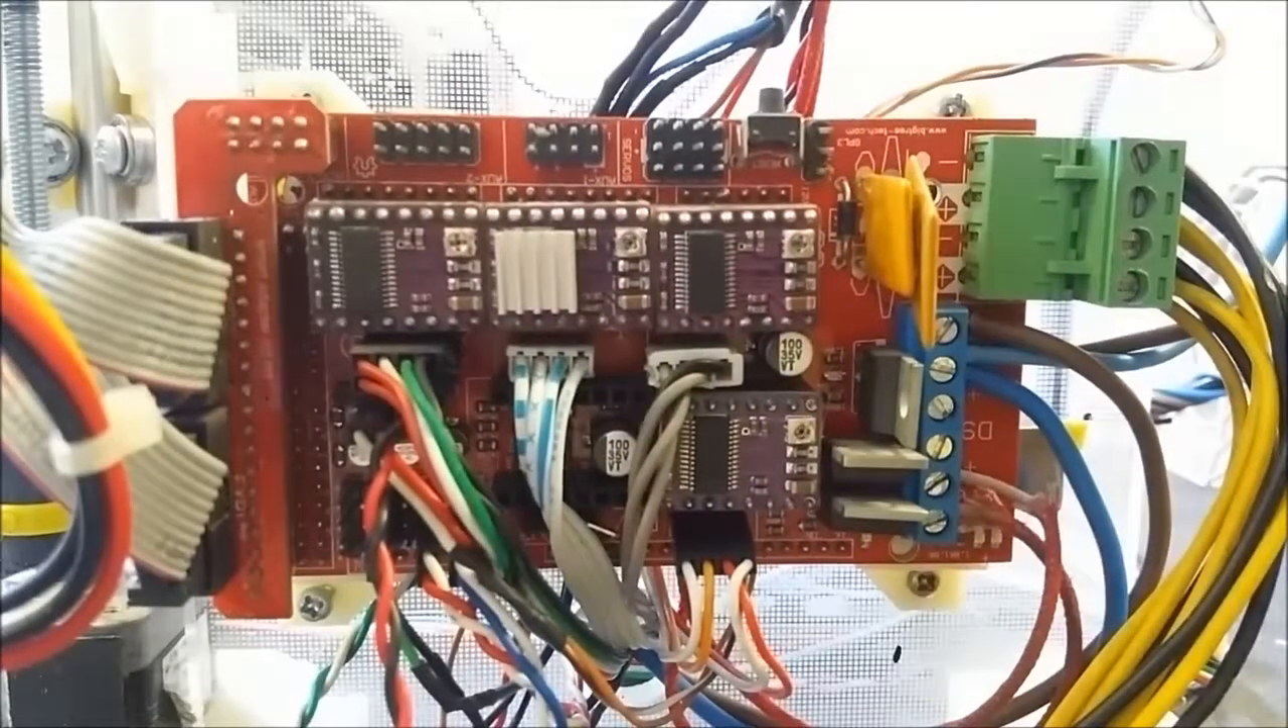So, this is the complete ramps board with everything connected to it.